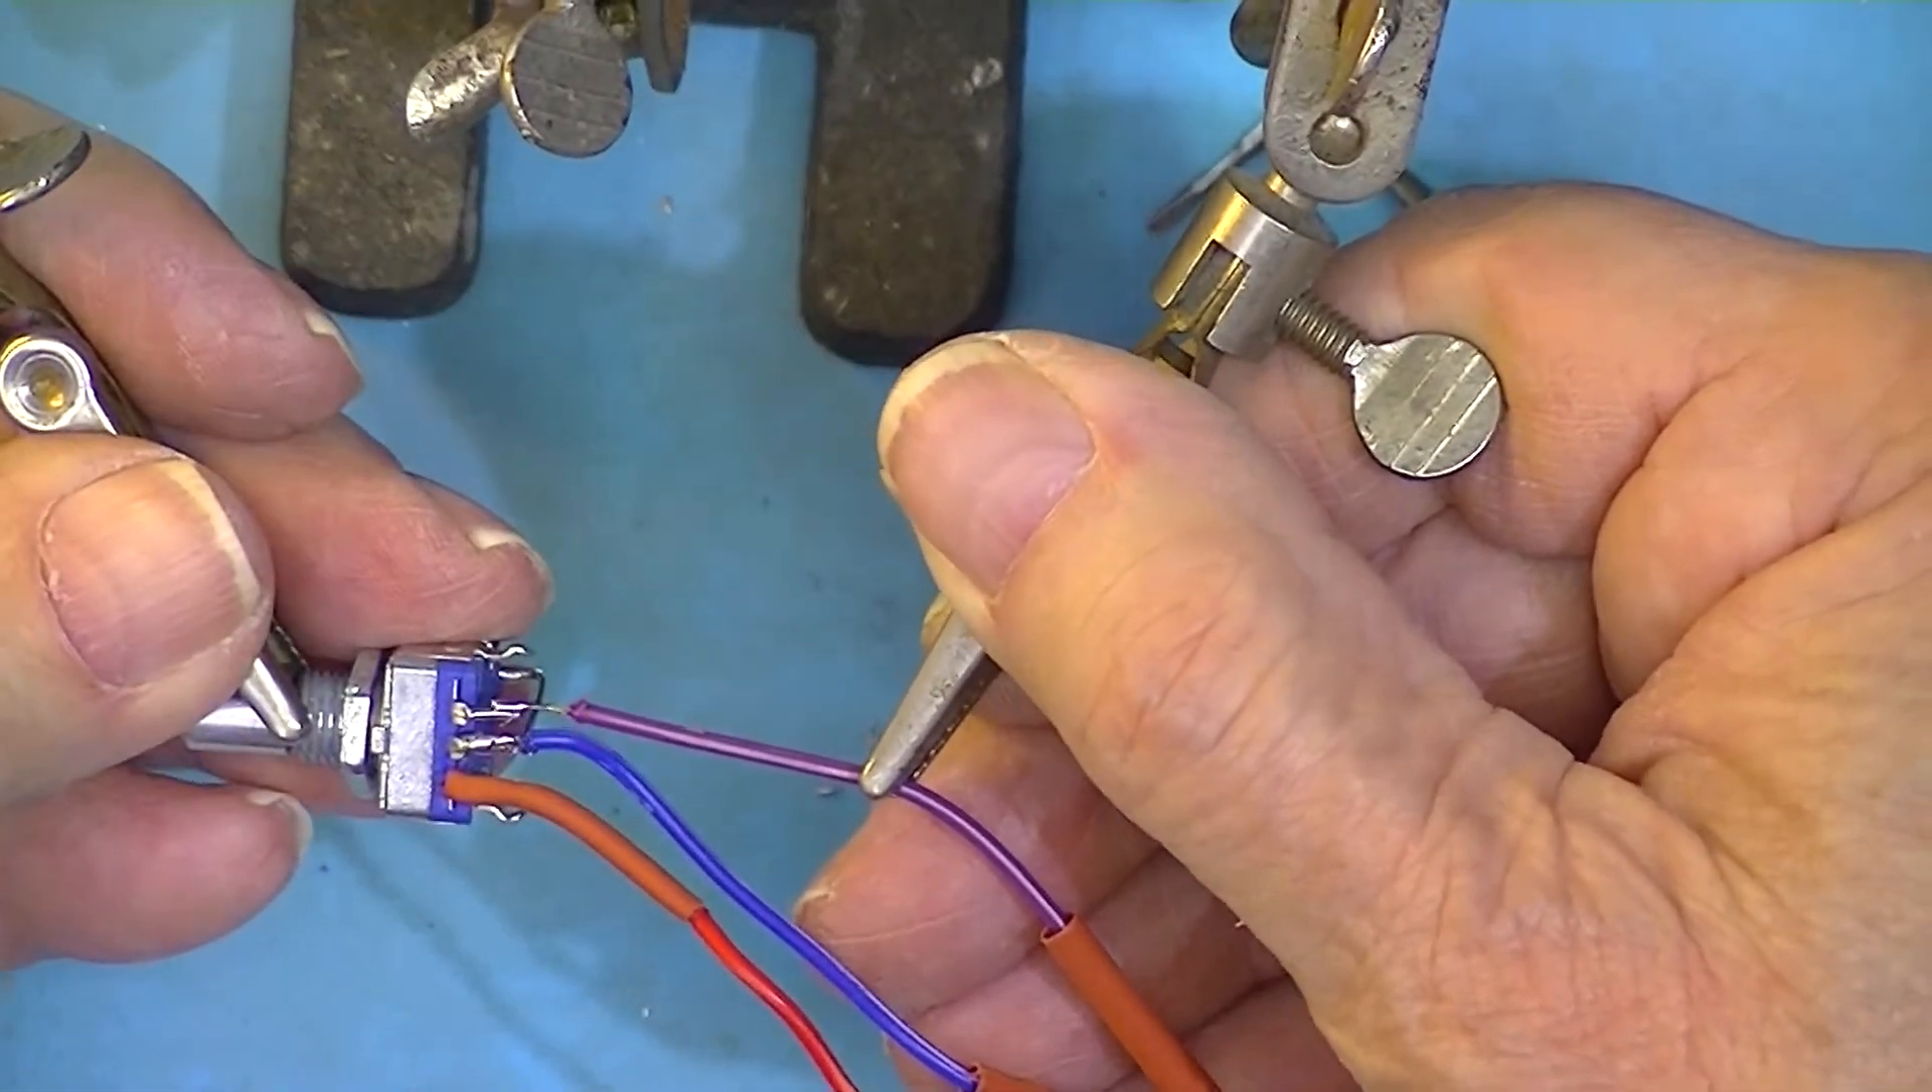I've already put a piece of heat shrink tubing on.